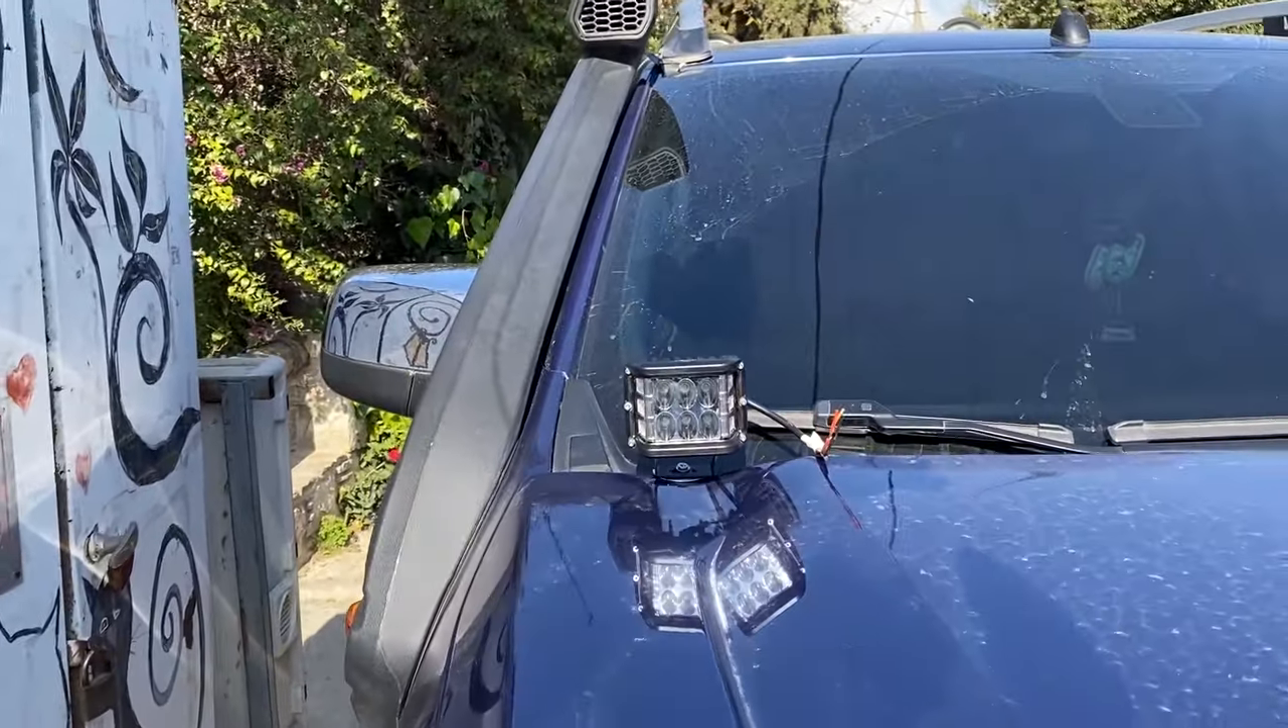Şu anda kaput üstündeki ledleri de taktık. Sadece bağlantıları eksik.